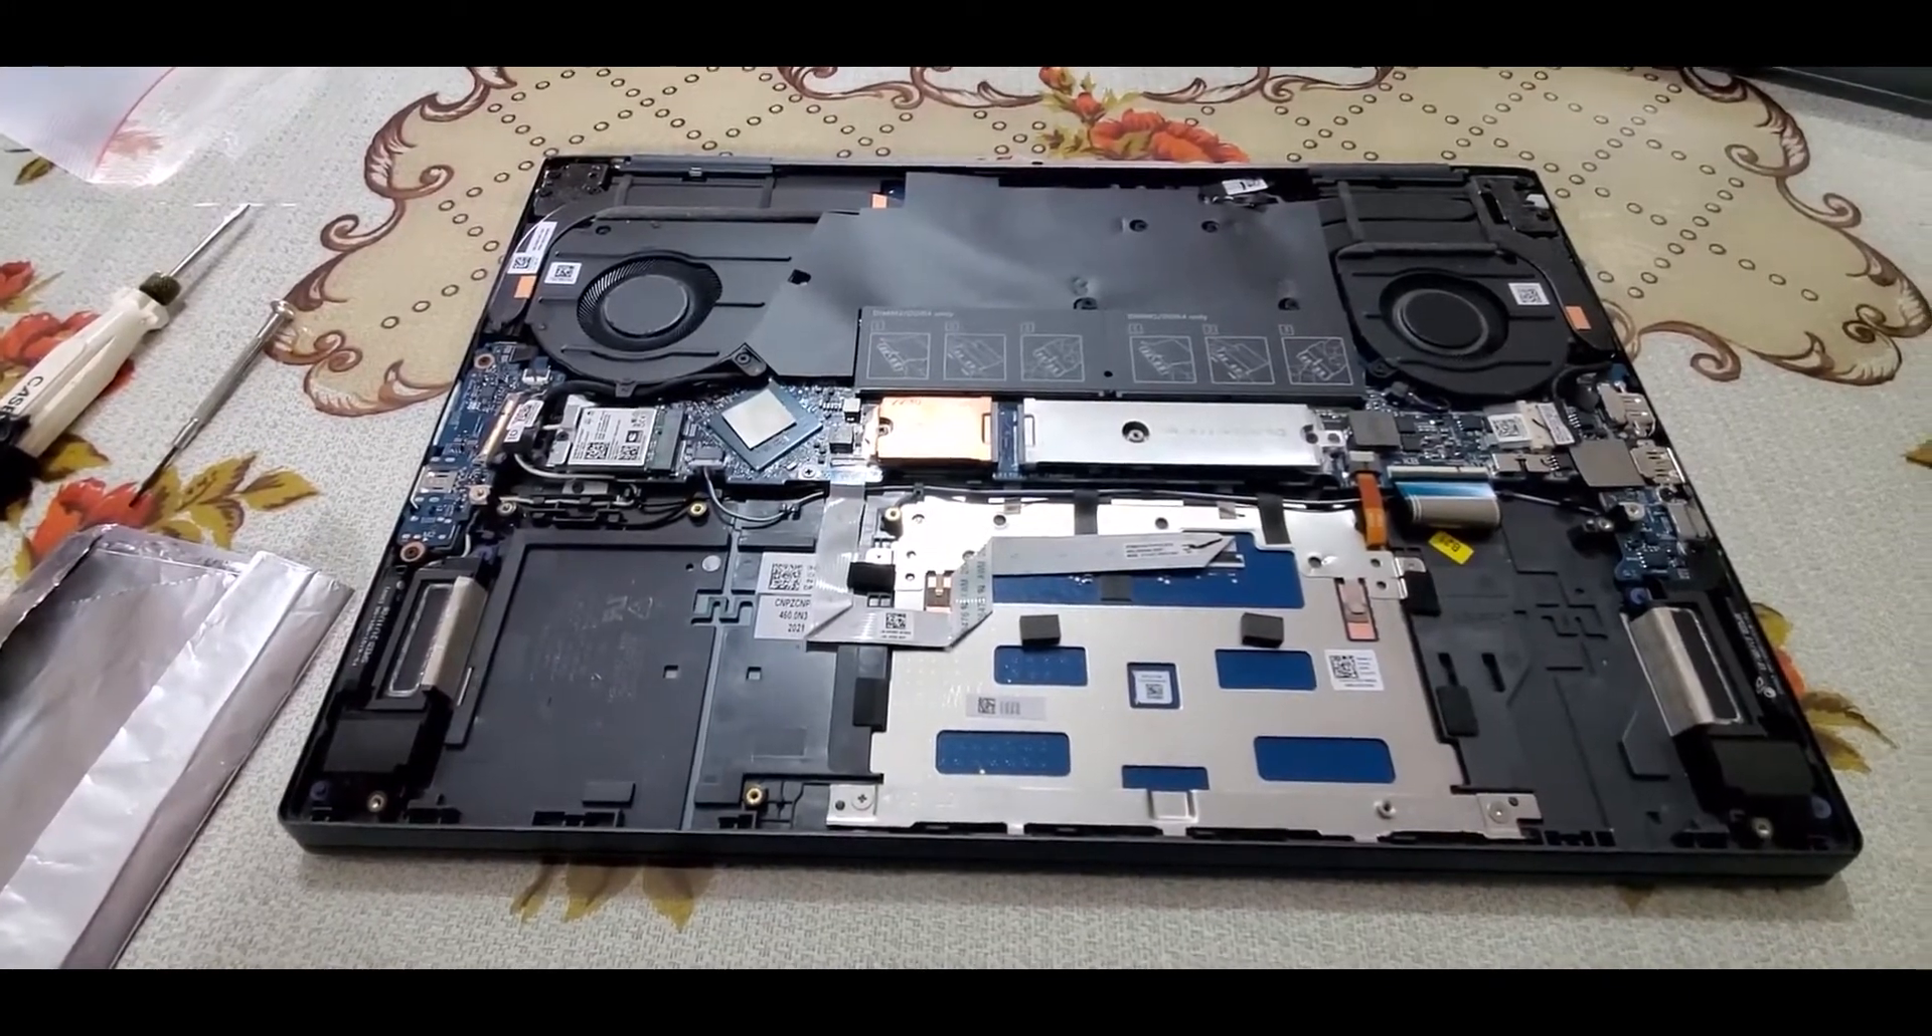So here guys, I have the new Dell Inspiron 610 already dismantled.